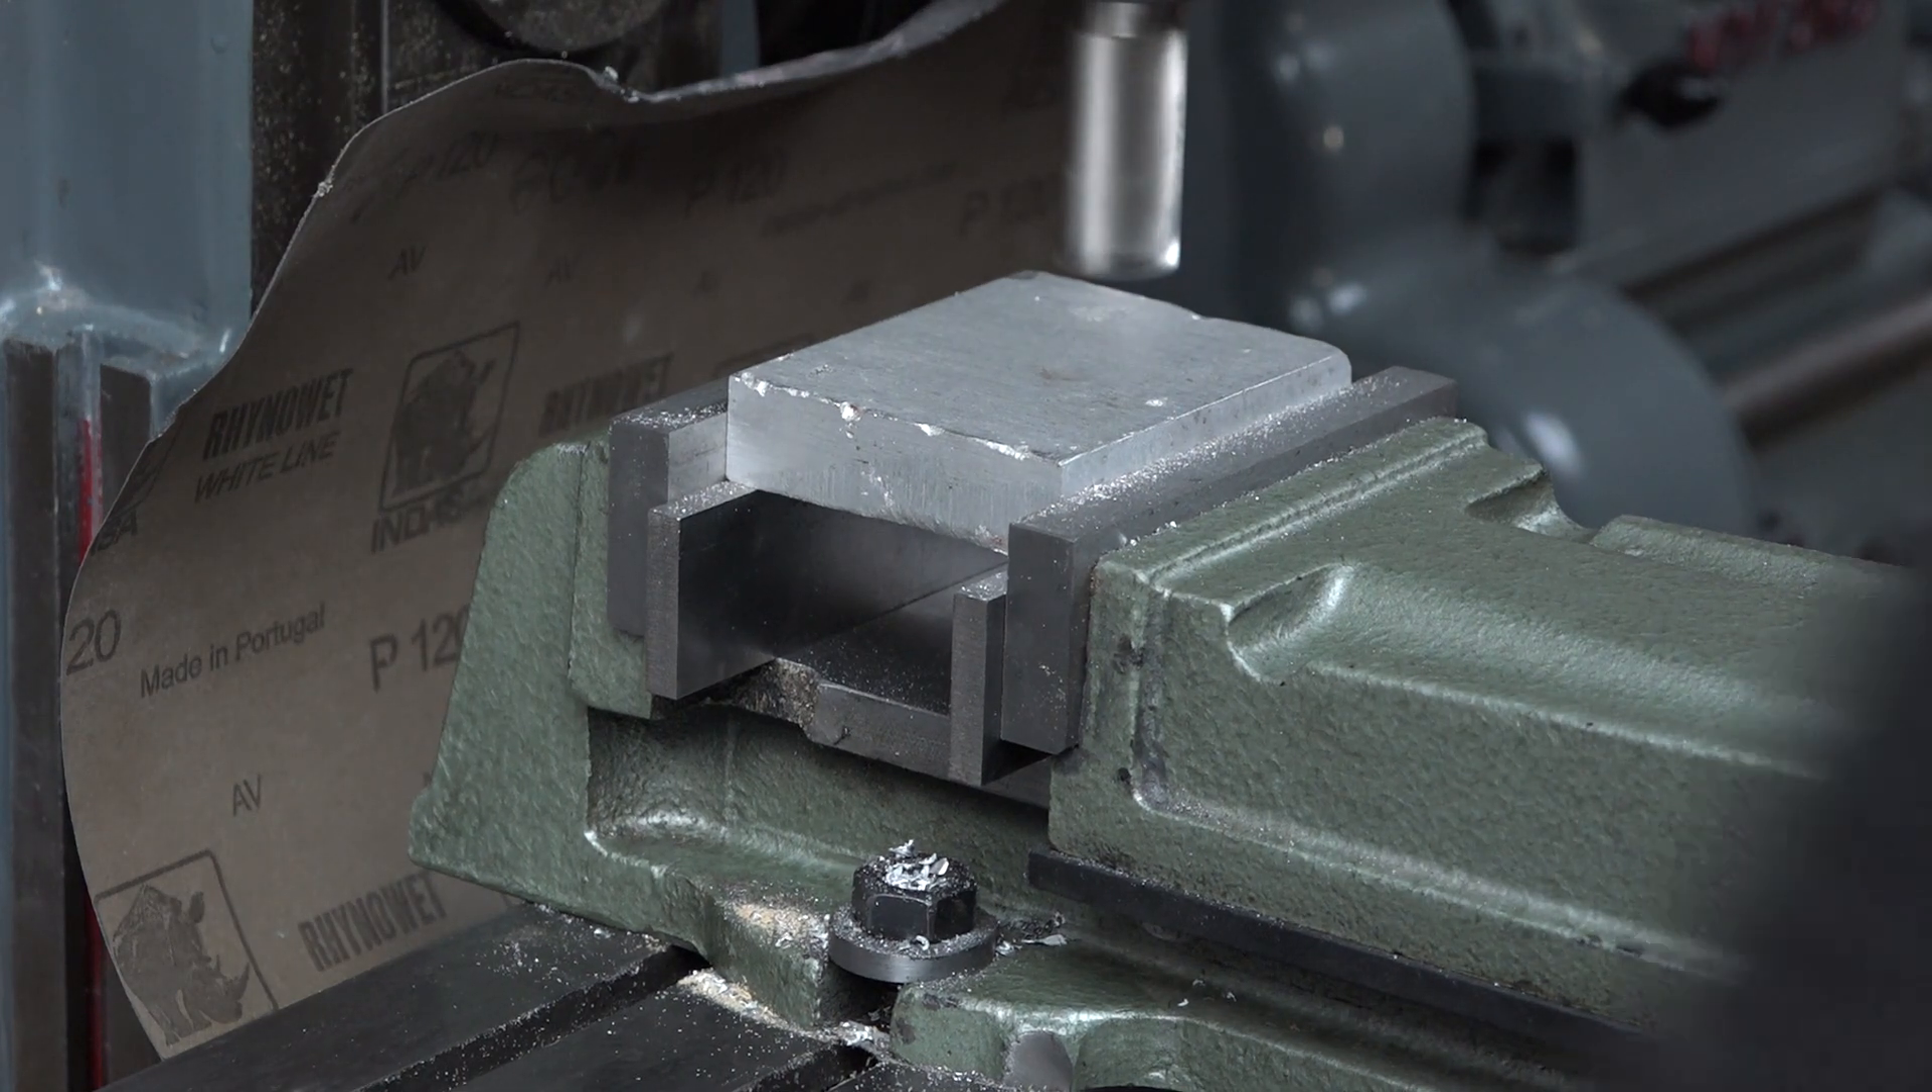And now that that block's nicely squared up and uh parallel it's it nestles nicely into the vice and I can clean the what will be the top face up.